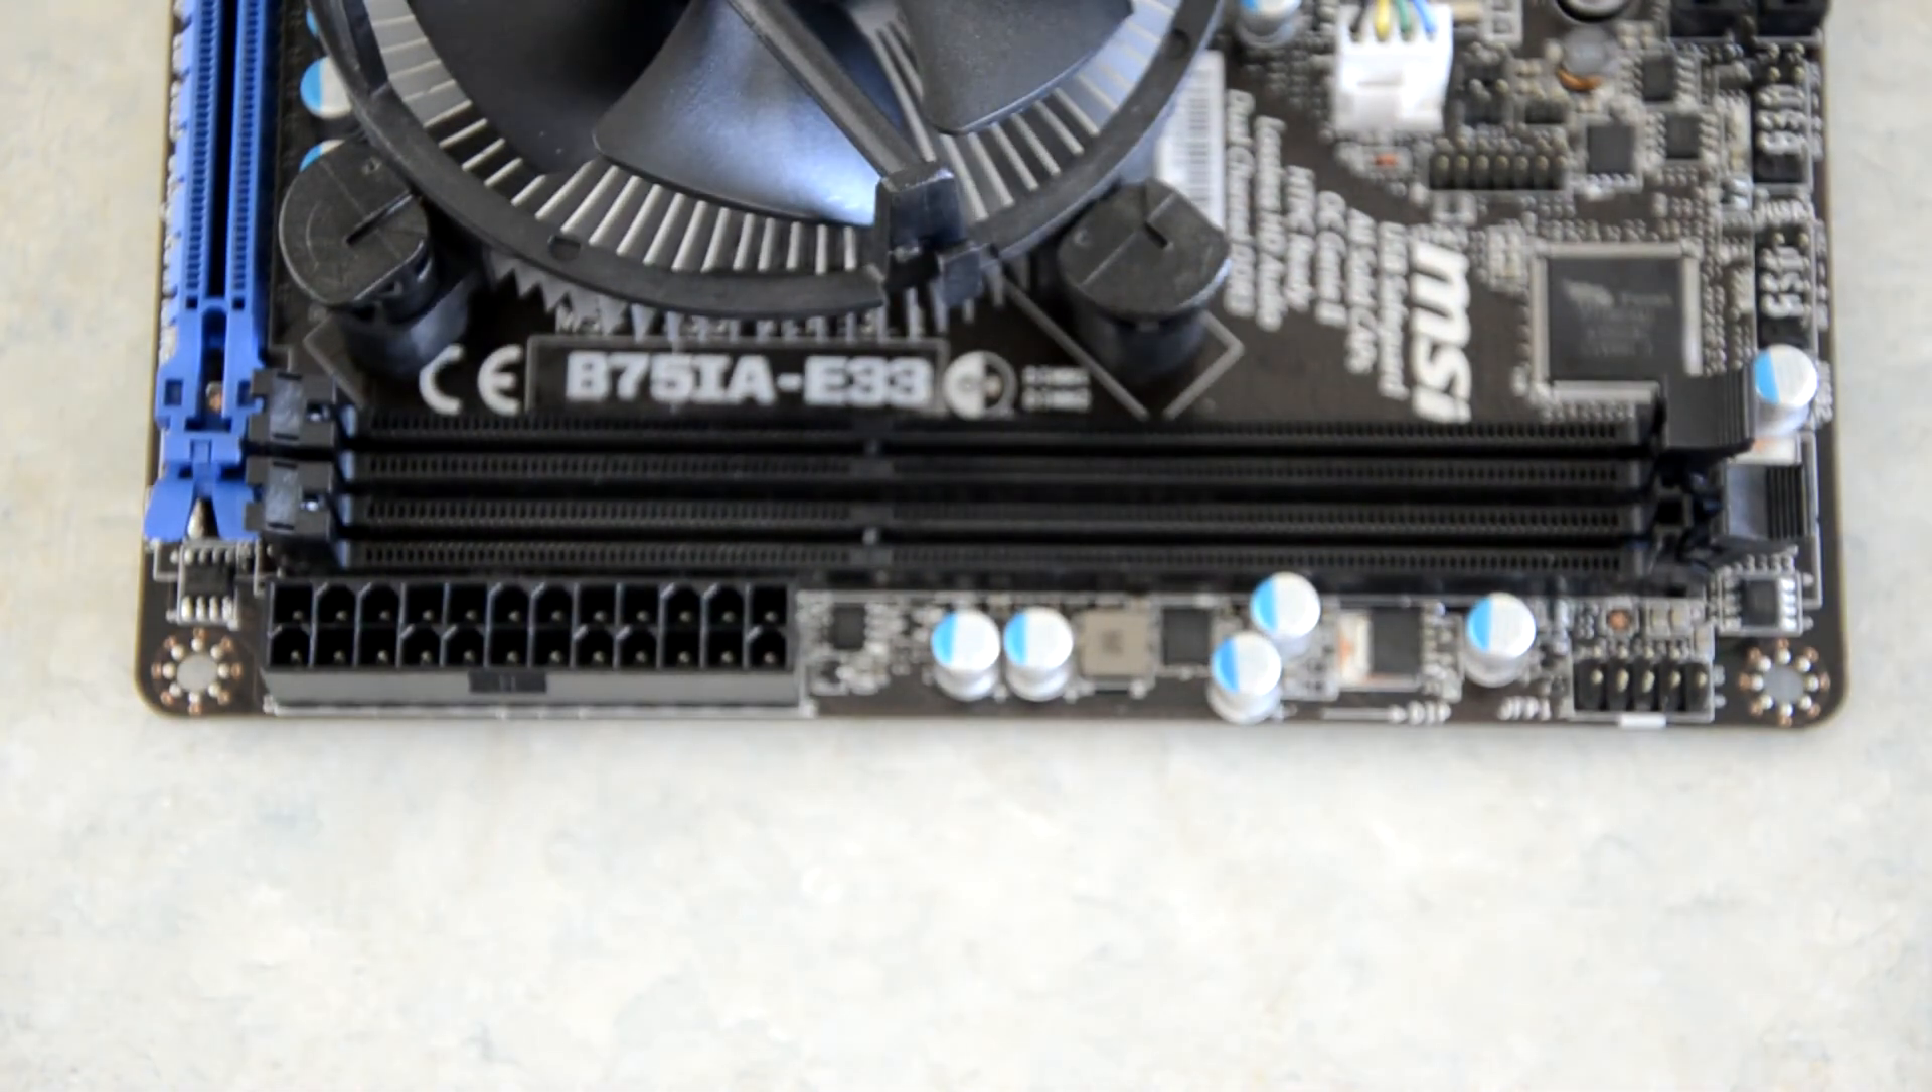Okay, and that's the stick of RAM removed.